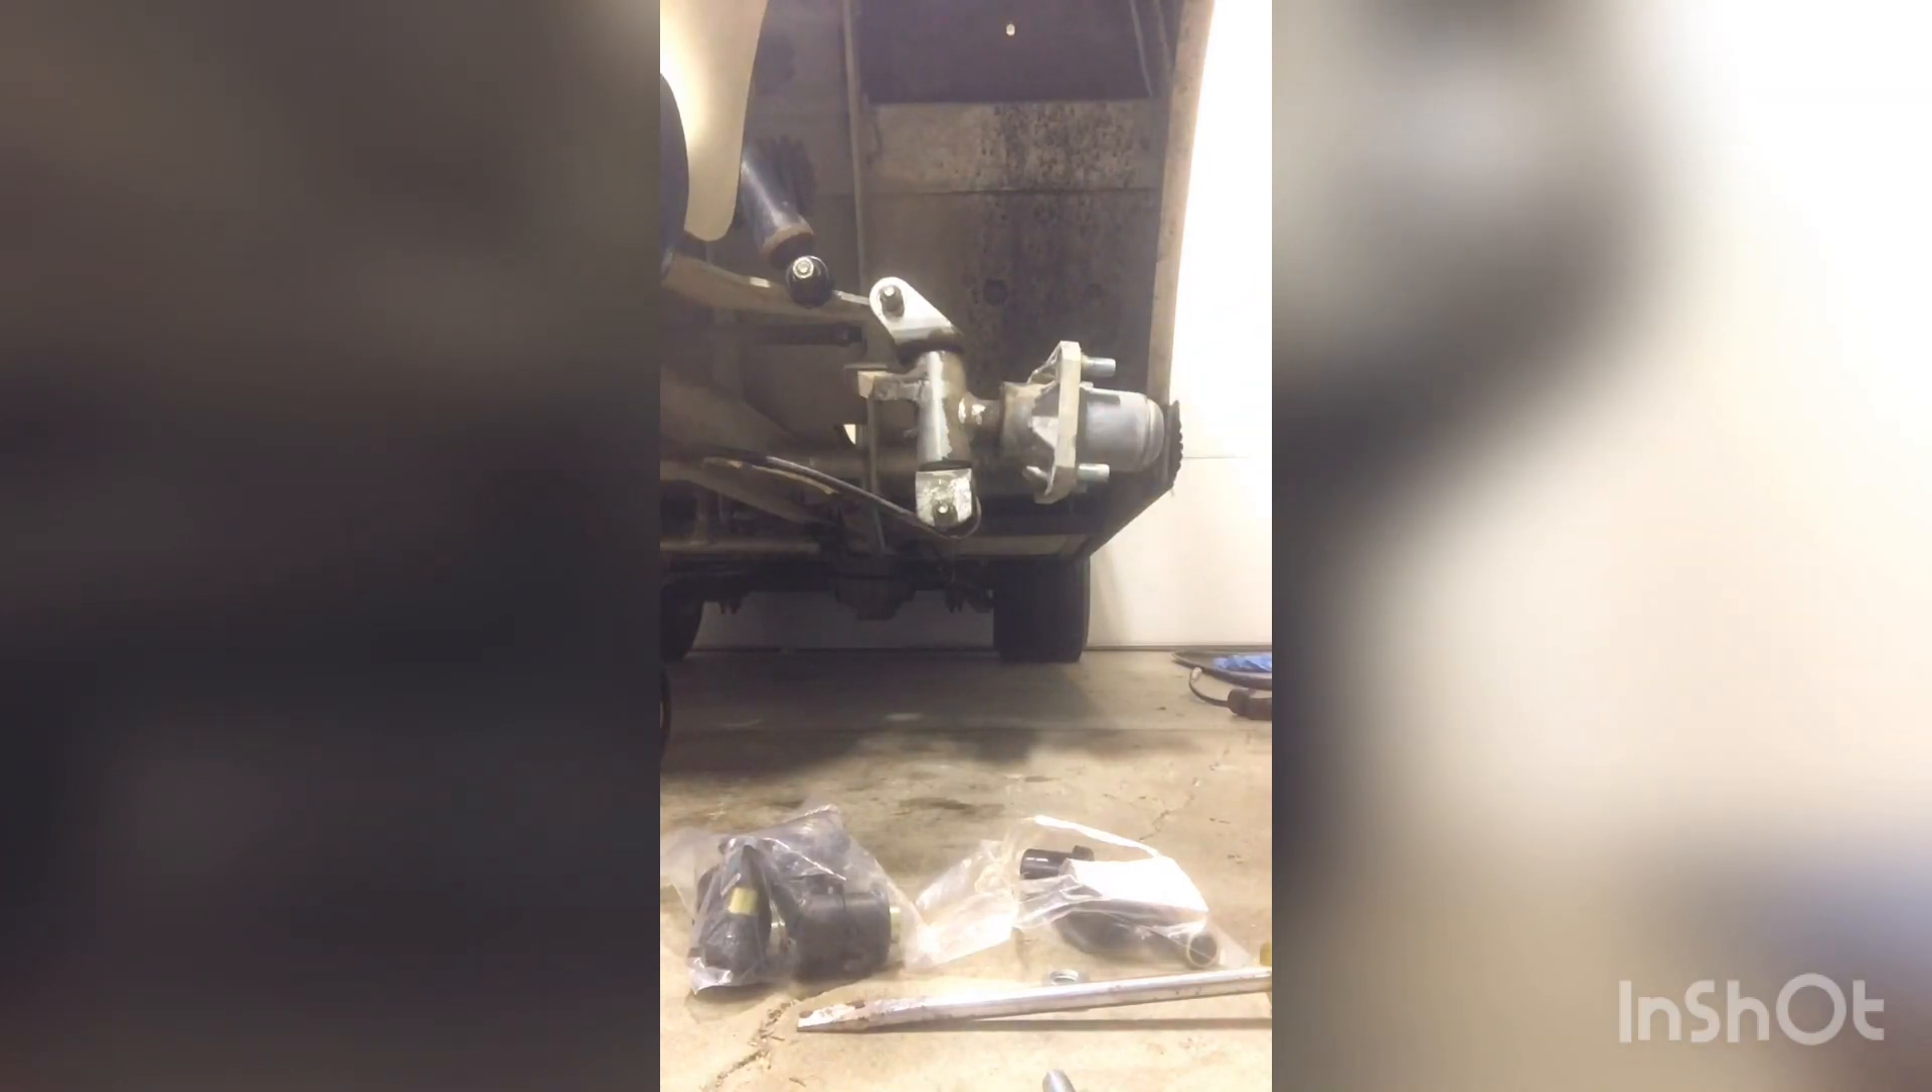So, um, I already zipped the wheel off here.